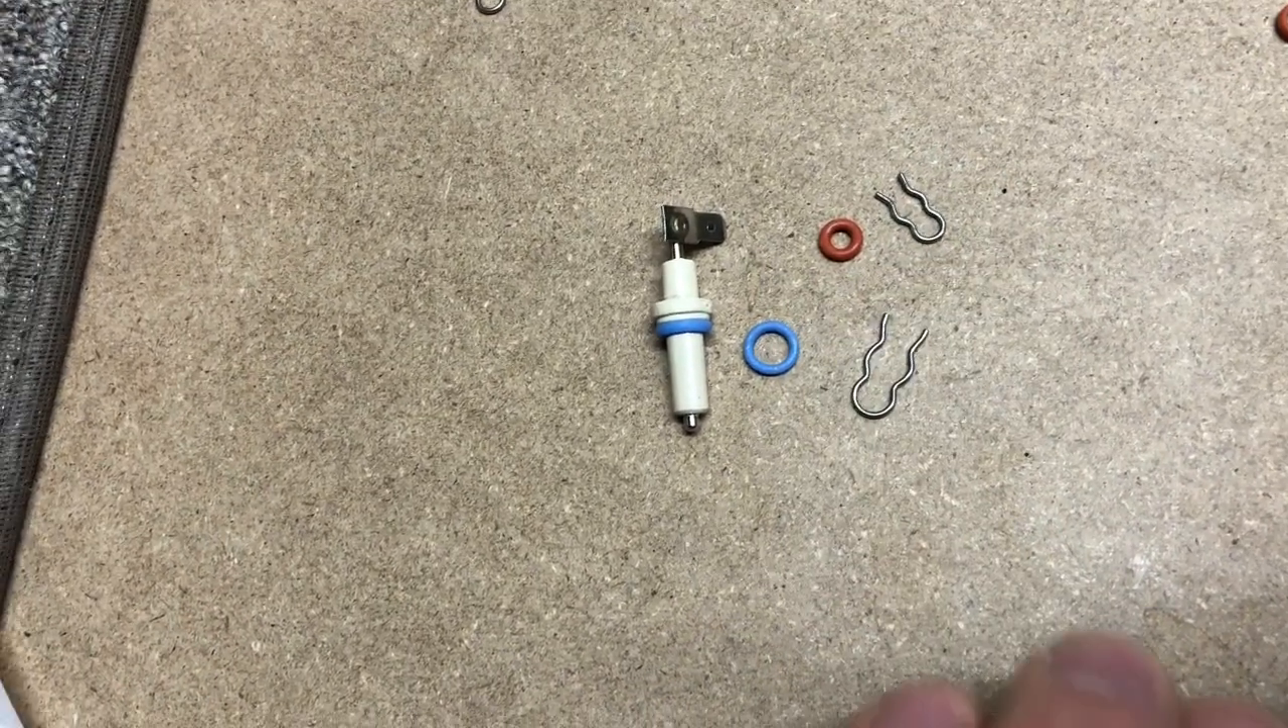That's what the water level probe looks like with the o -ring installed this is the o -ring and it has the larger clip.